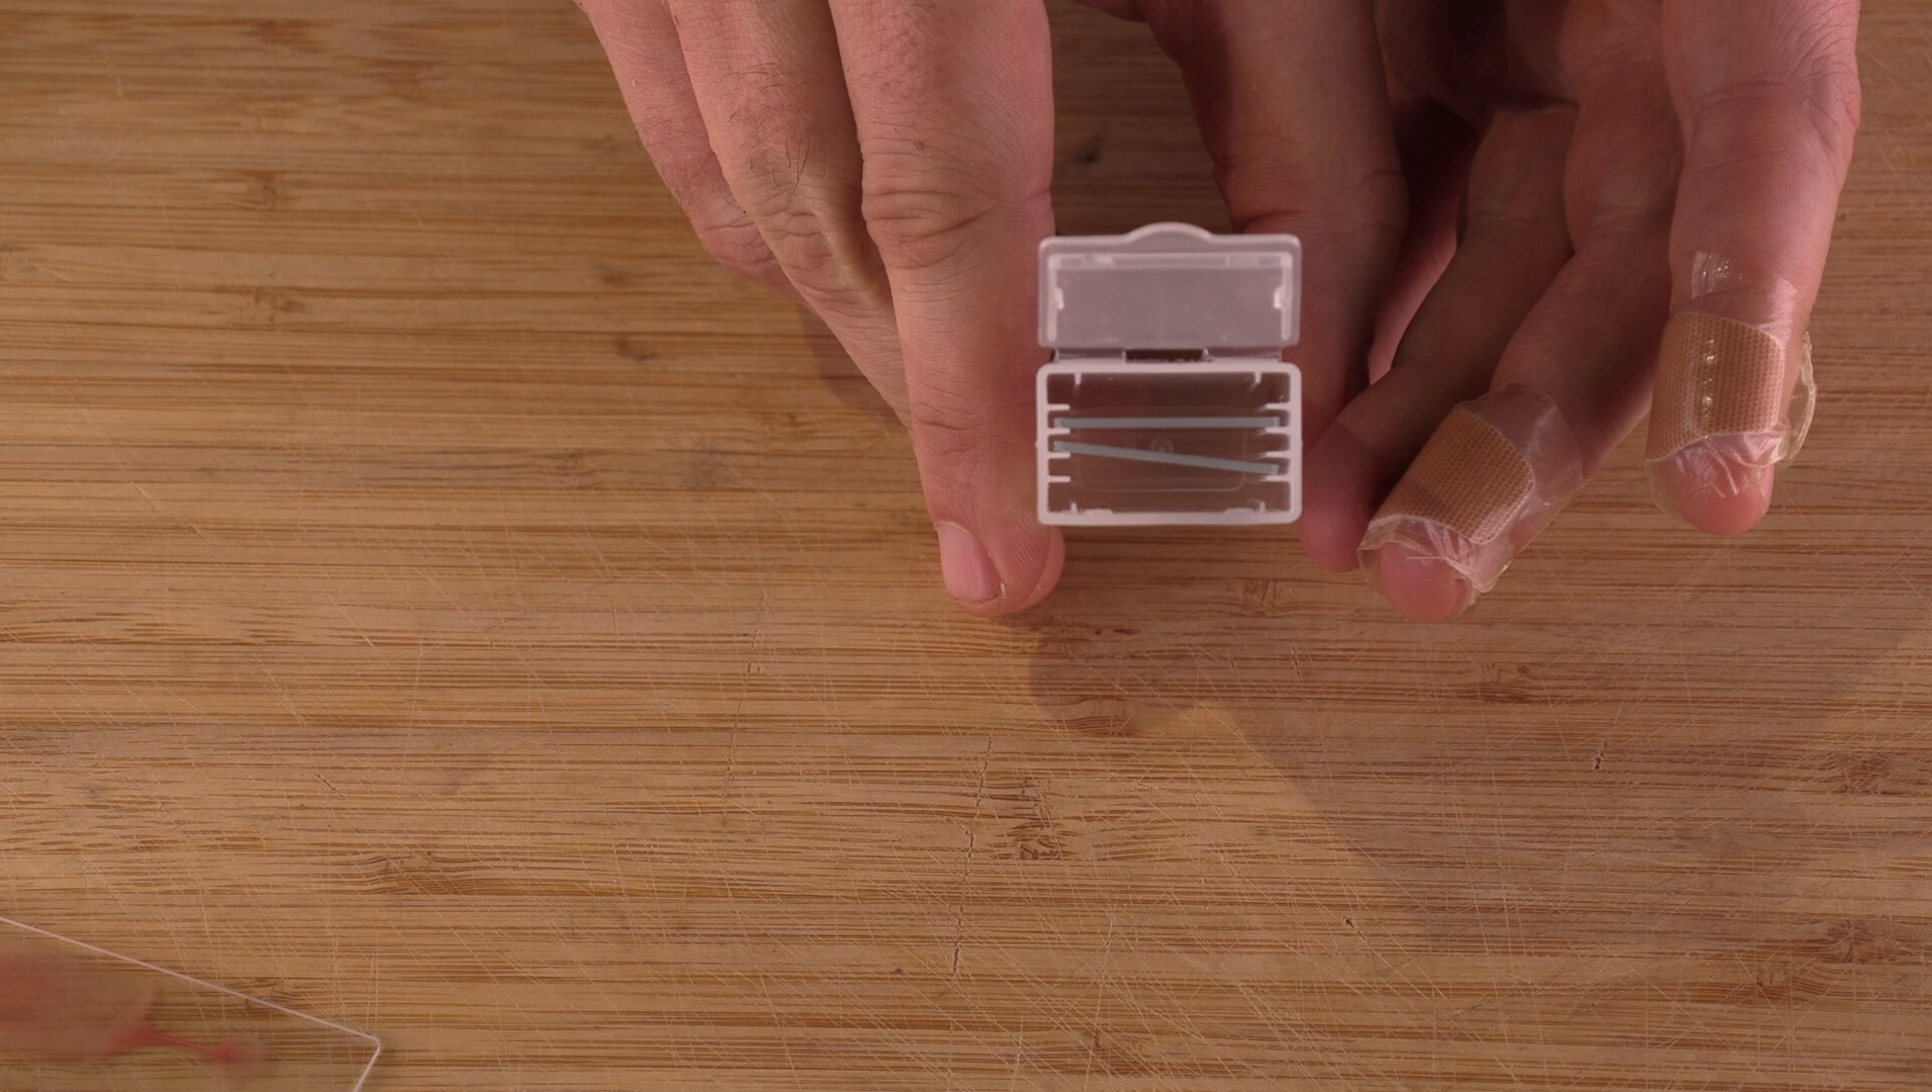Here's an example of how not to load the slide holder see how the slide isn't straight.